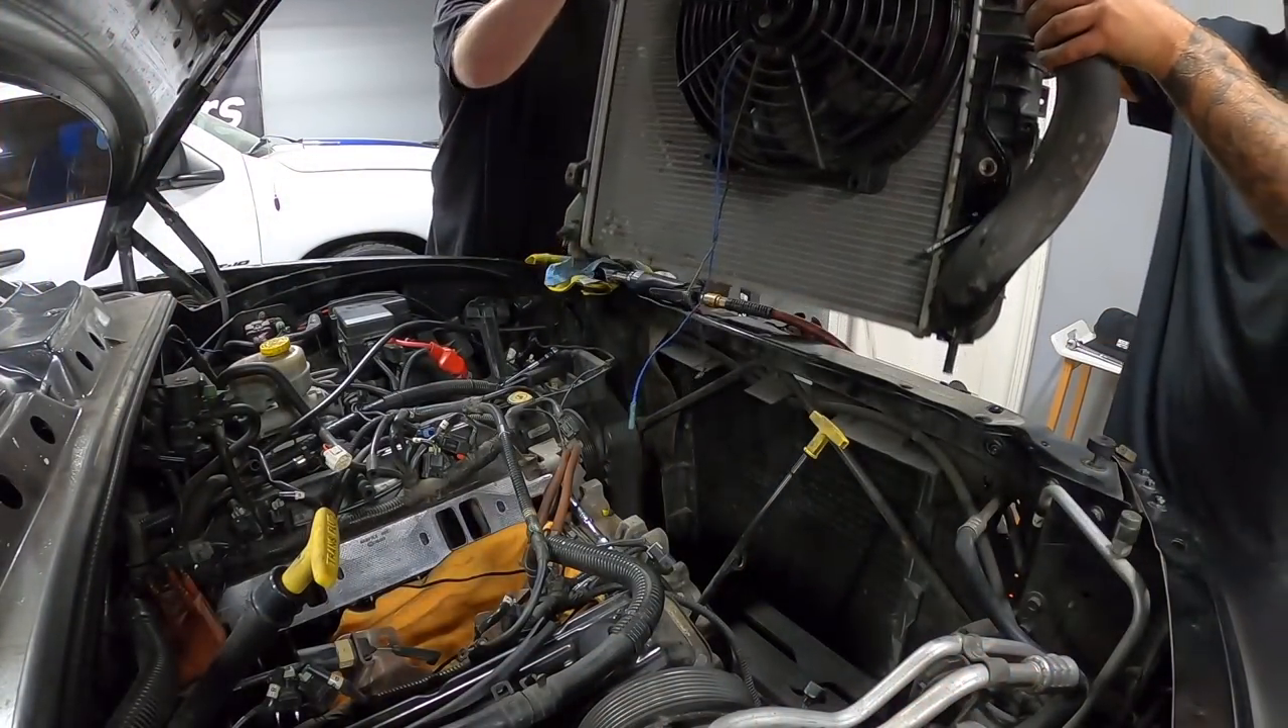Rad is out. And the AC is already drained anyways.